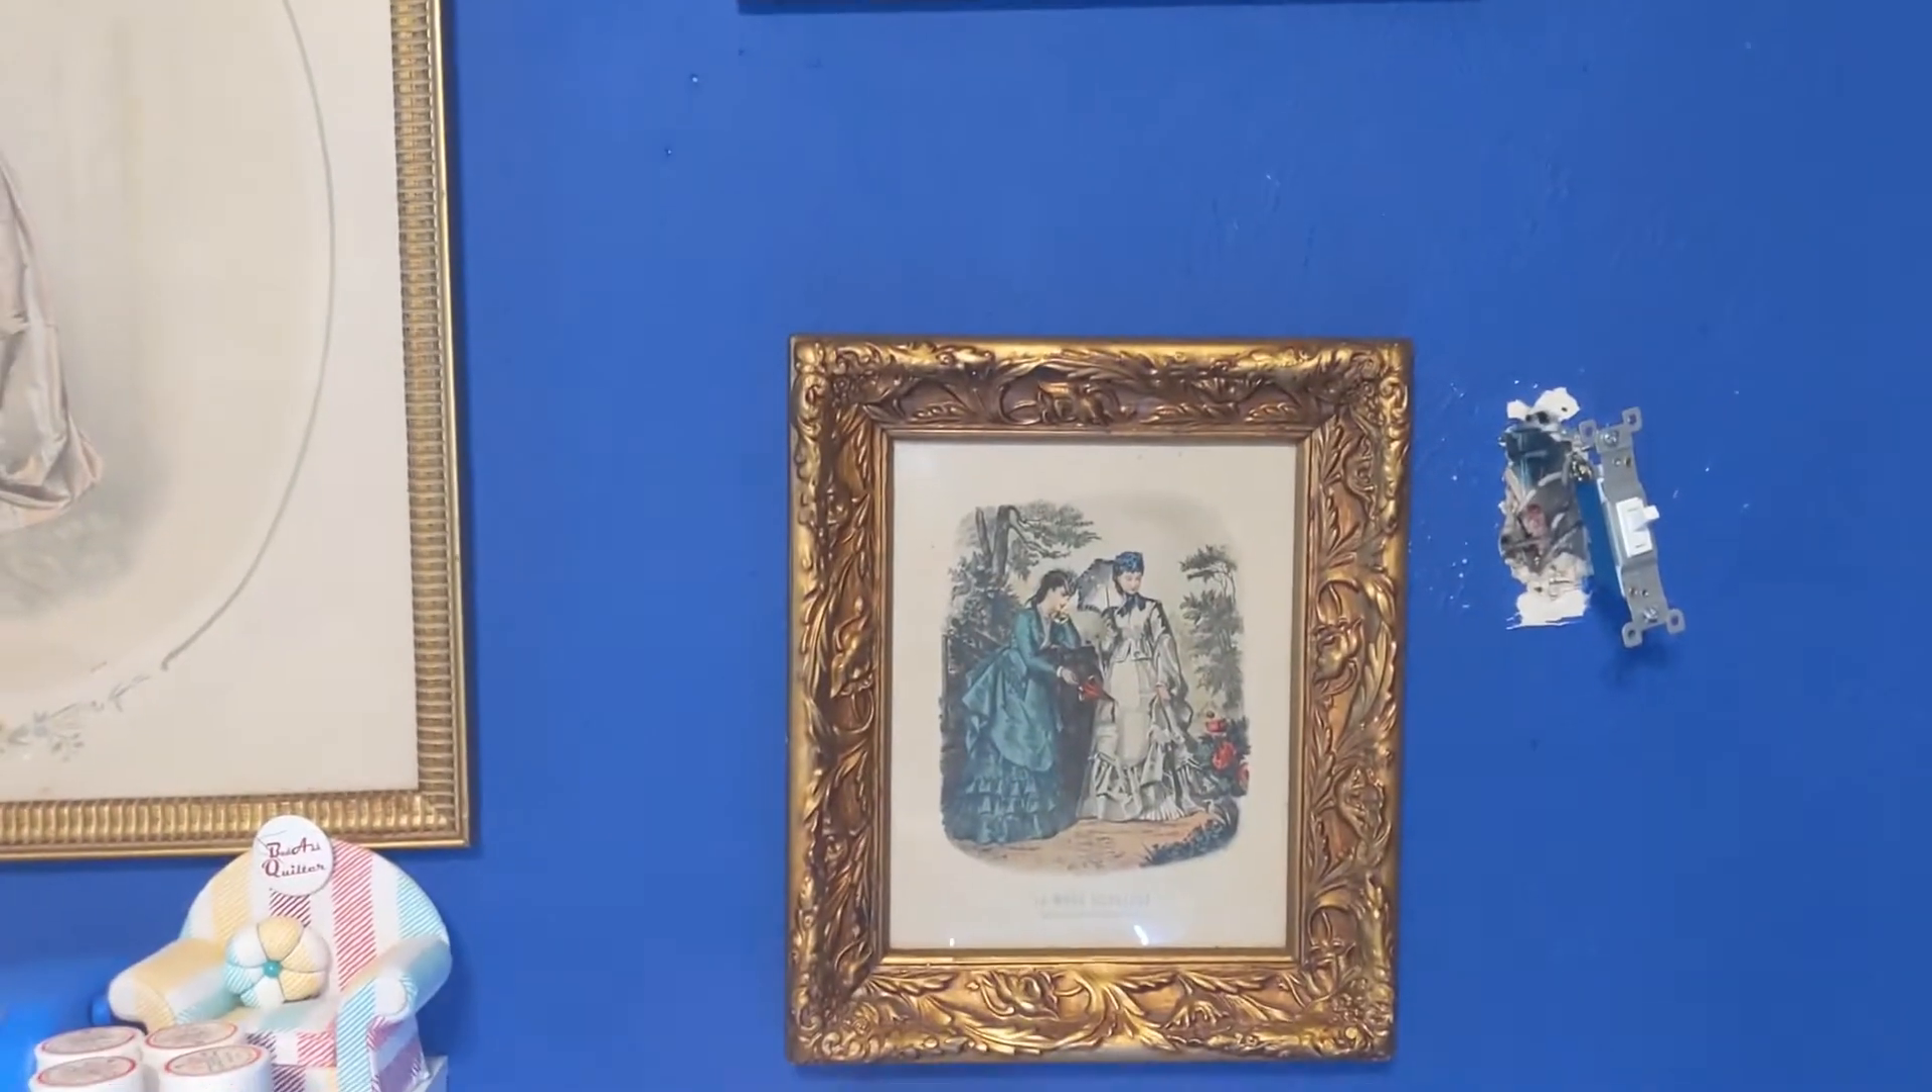And, you can see I haven't put my switch plate on the light yet.